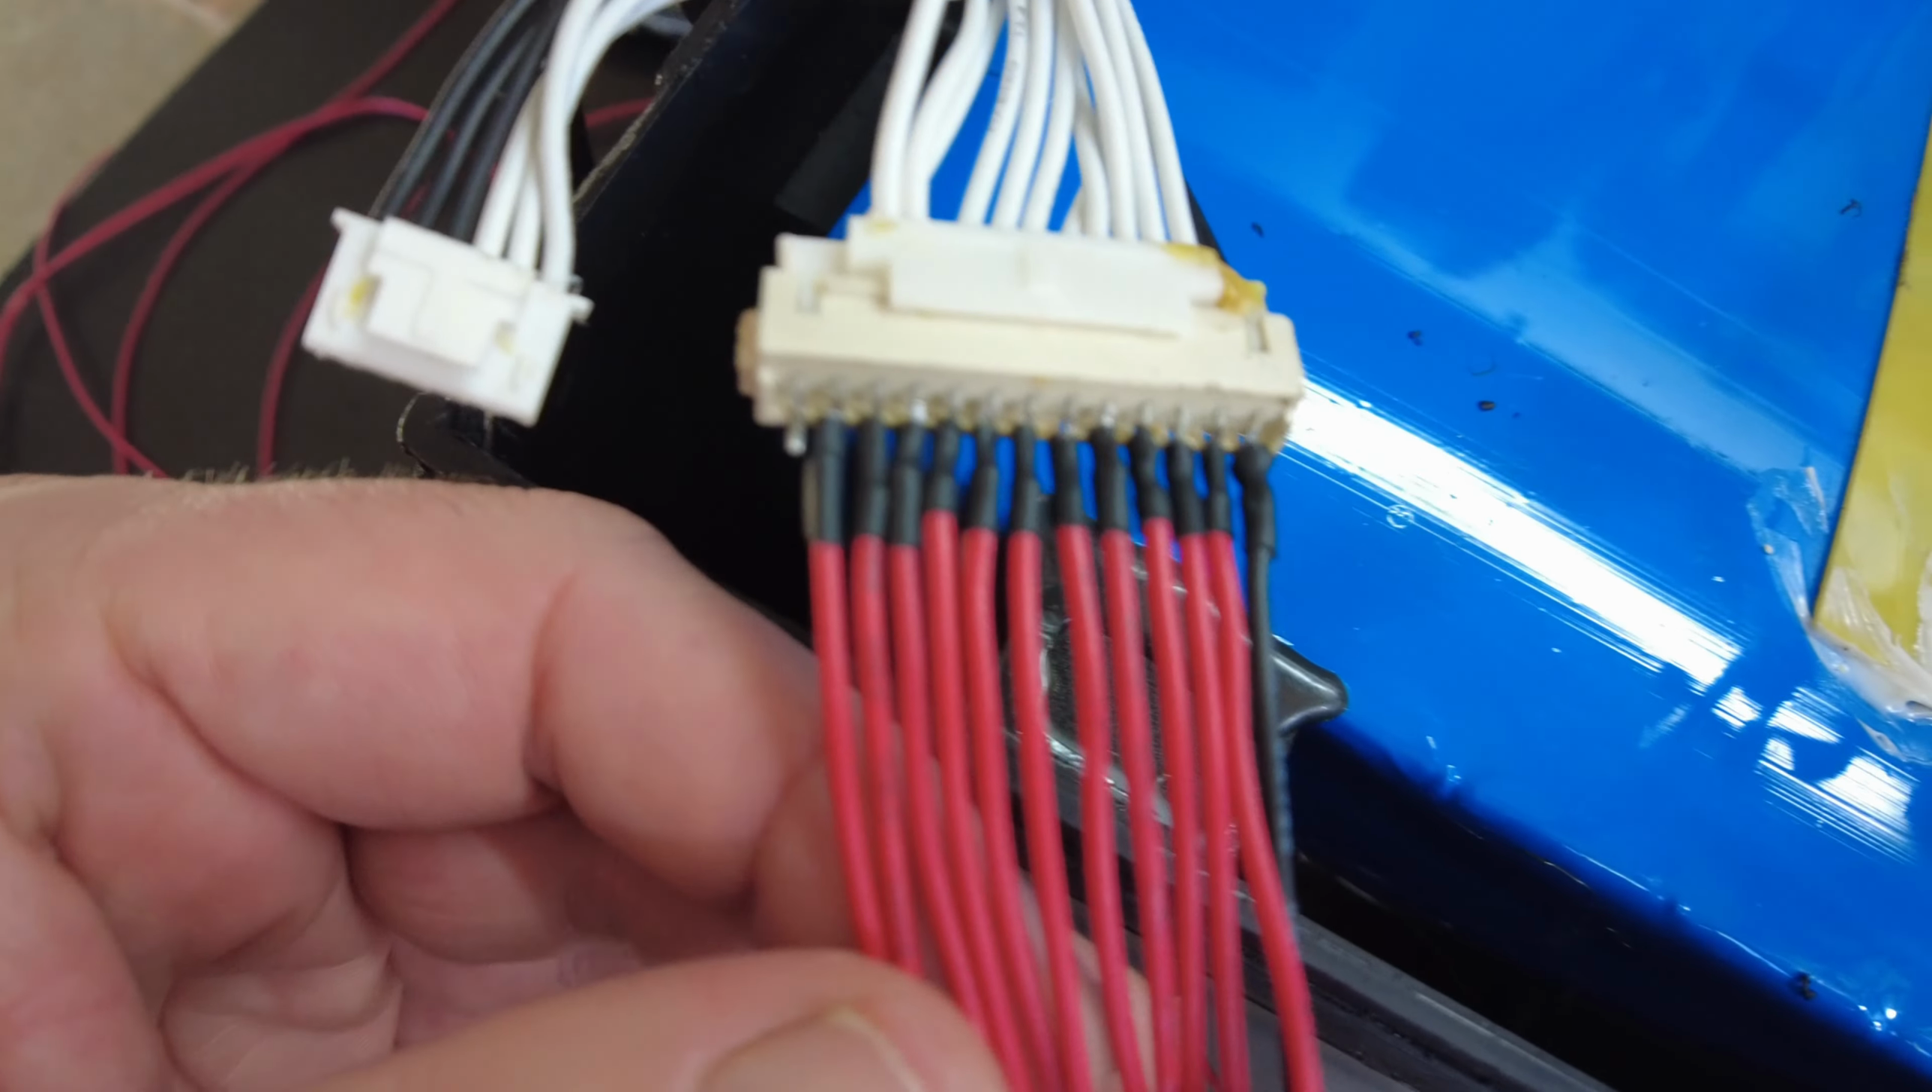I've got this one connector already soldered up, and I've got heat shrink all around it.